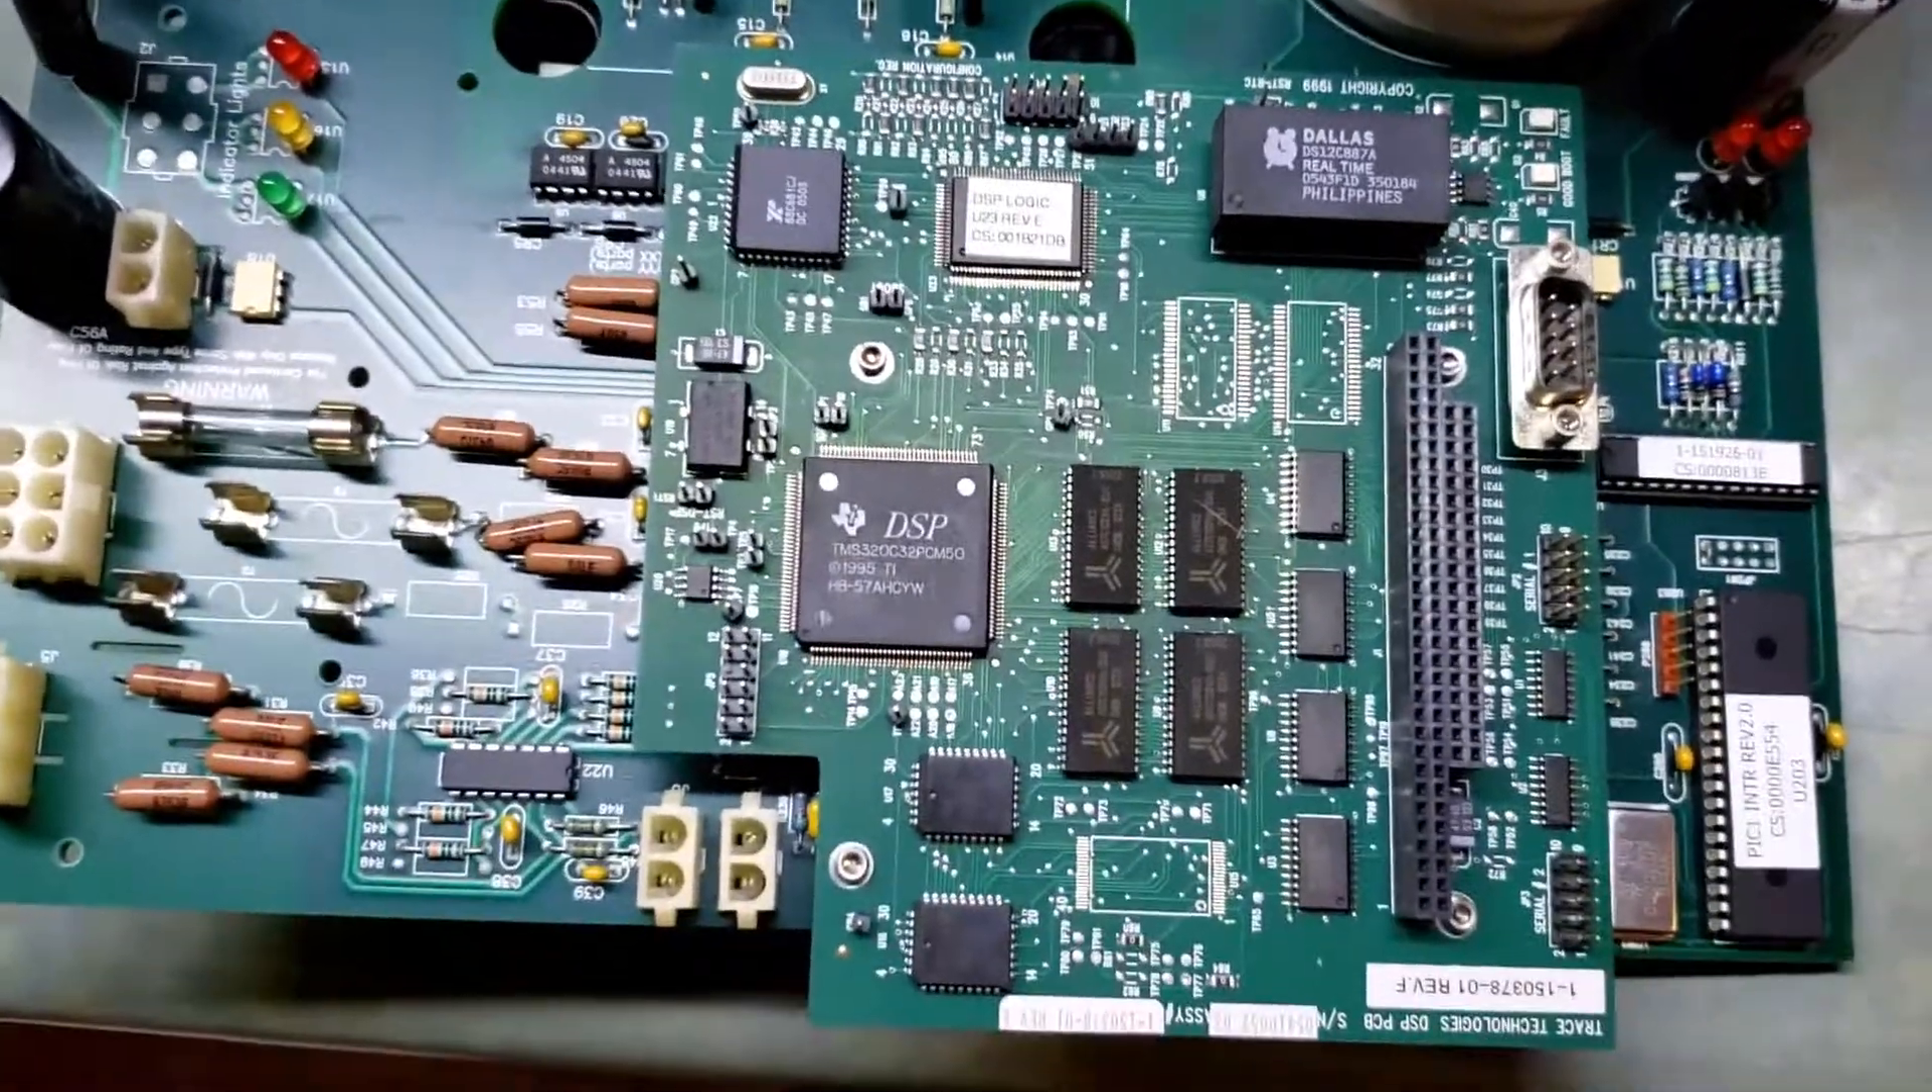Okay, now the DSP is screwed back on.